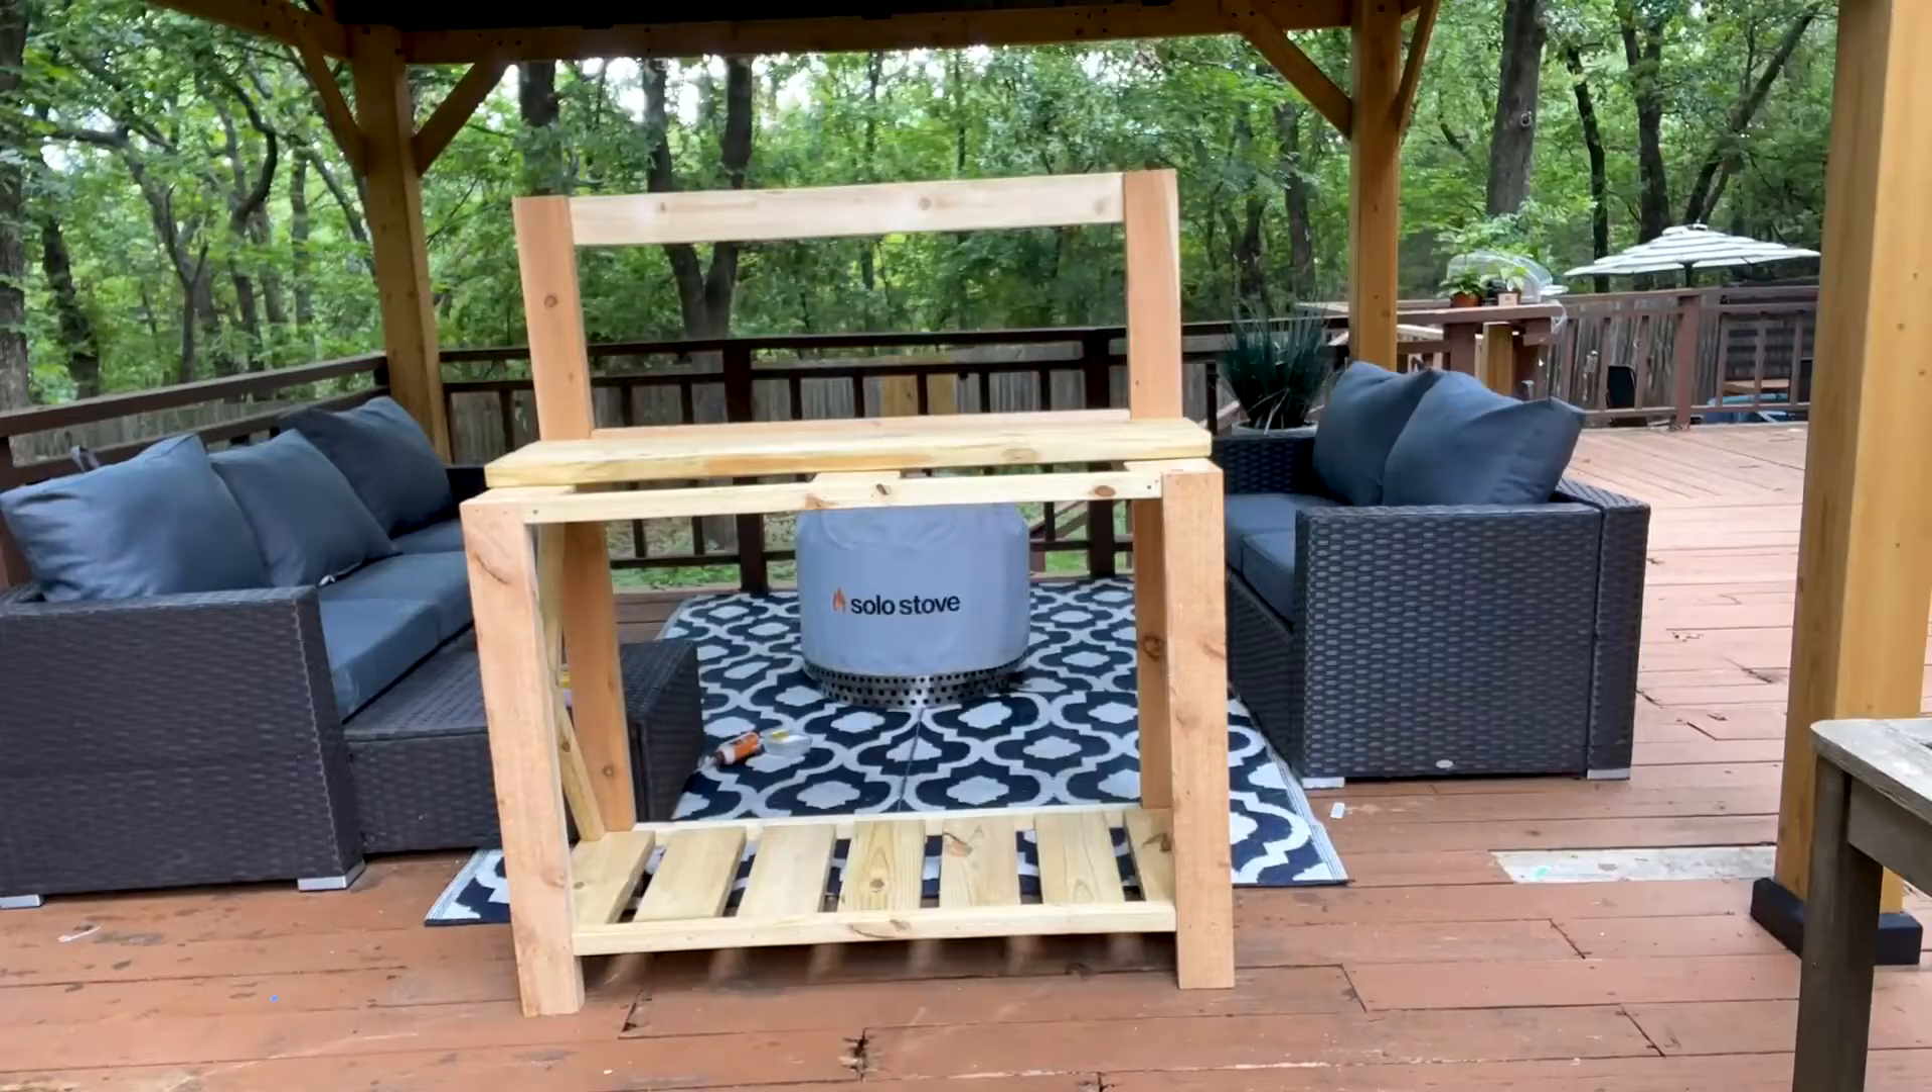All we have left is to put the tabletop on and then make a top ledge here and we're all done.